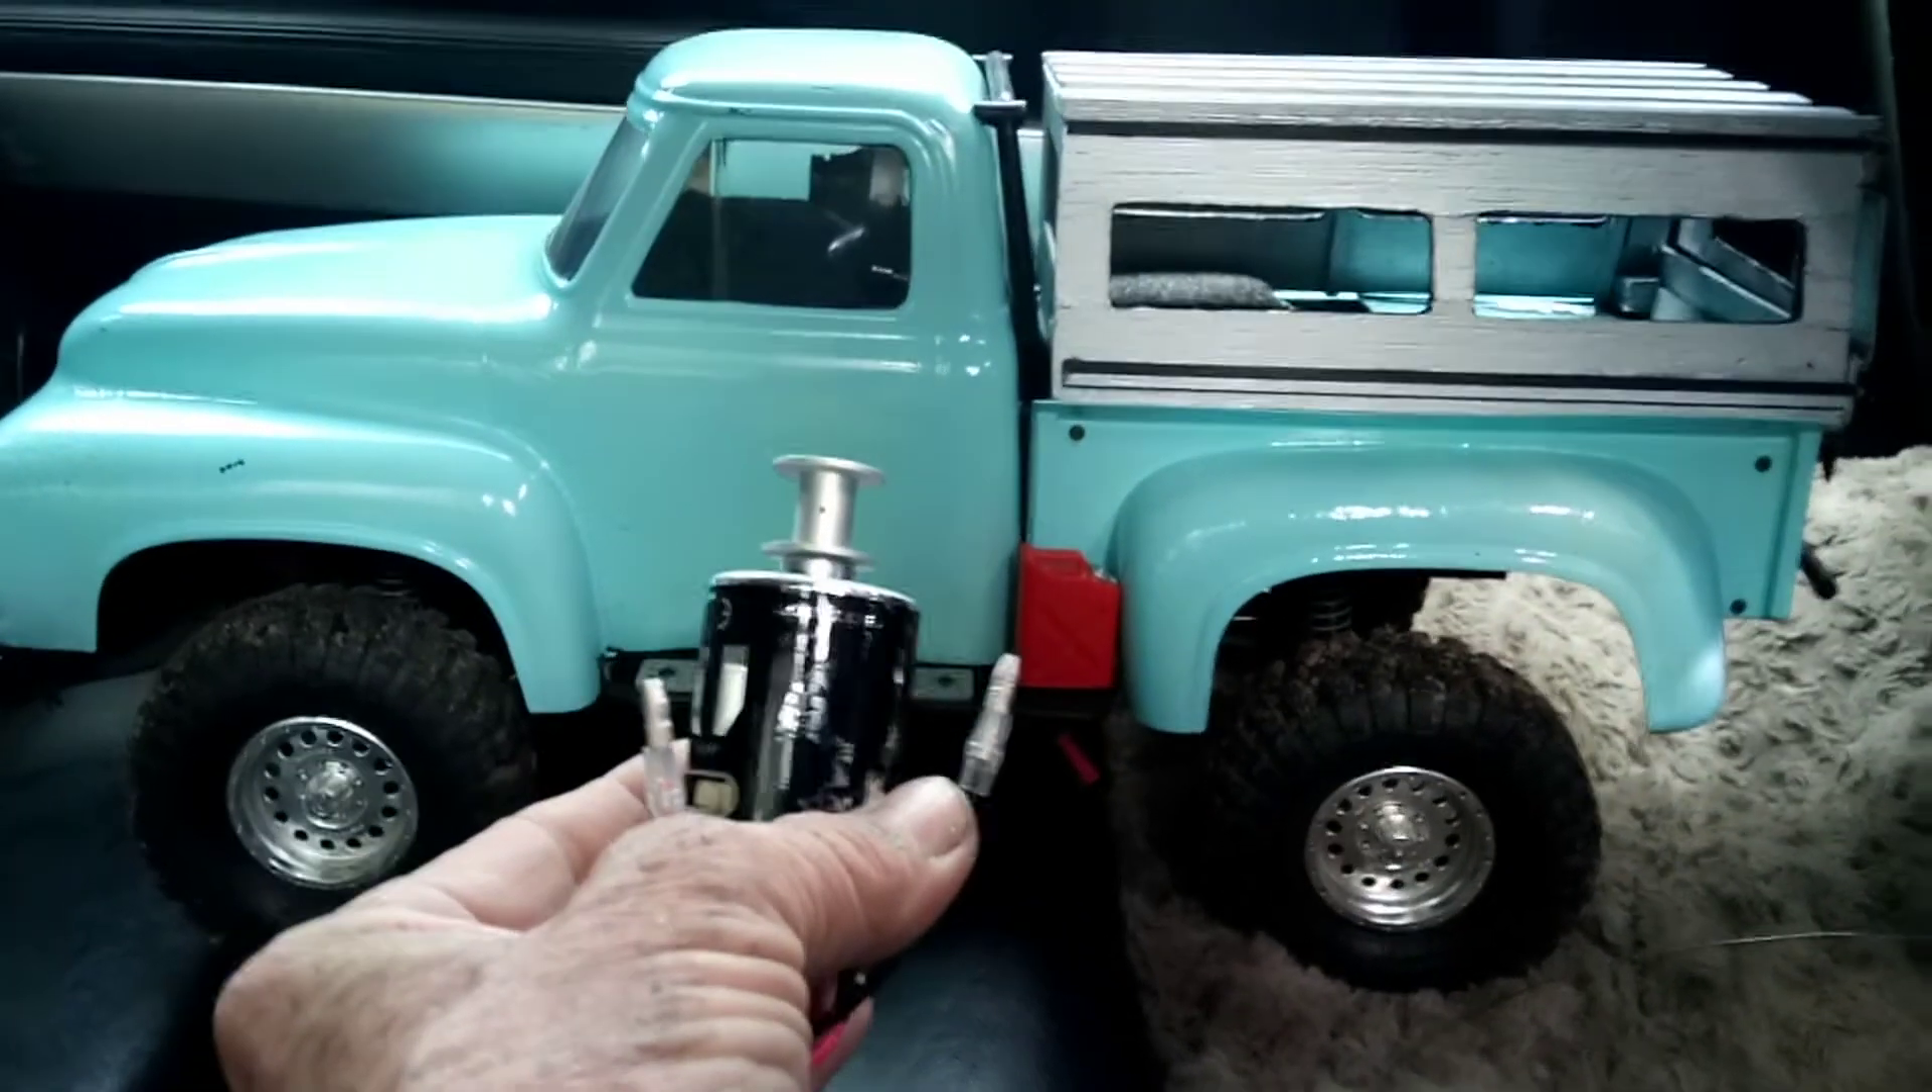I took the pulley they gave me and put it on this motor shaft here.